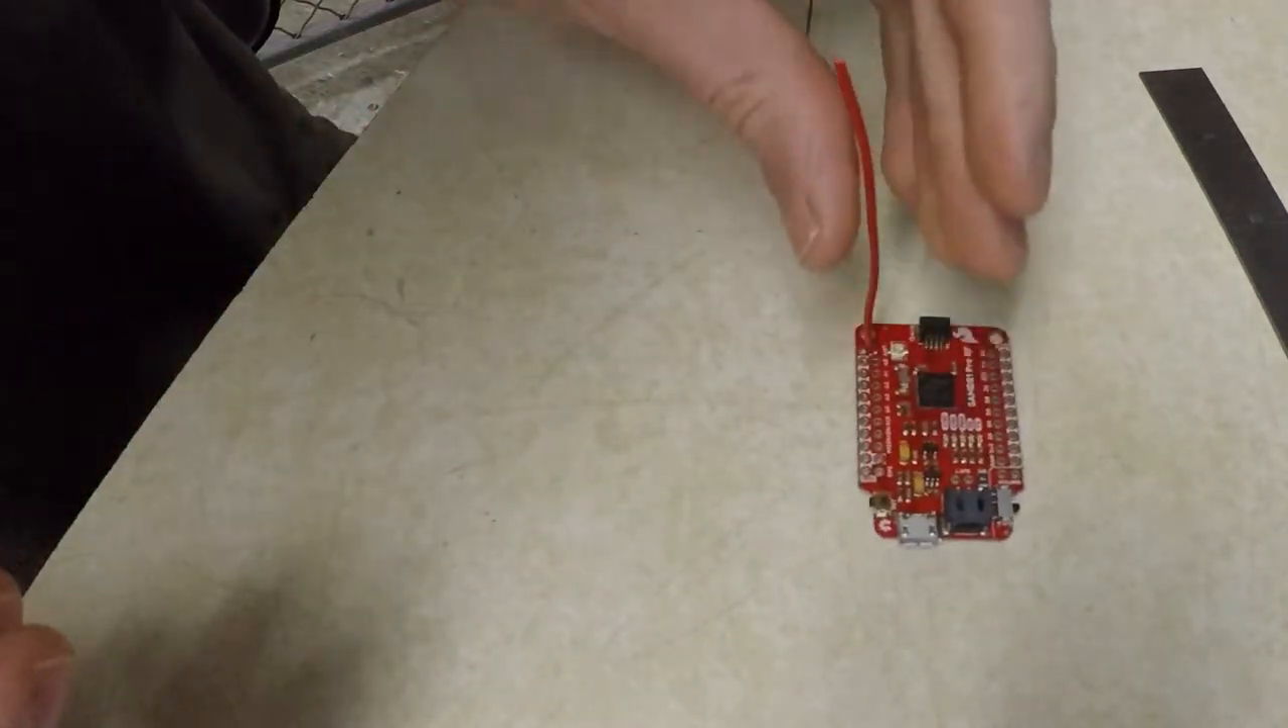Now I have the proper length antenna attached to my board.